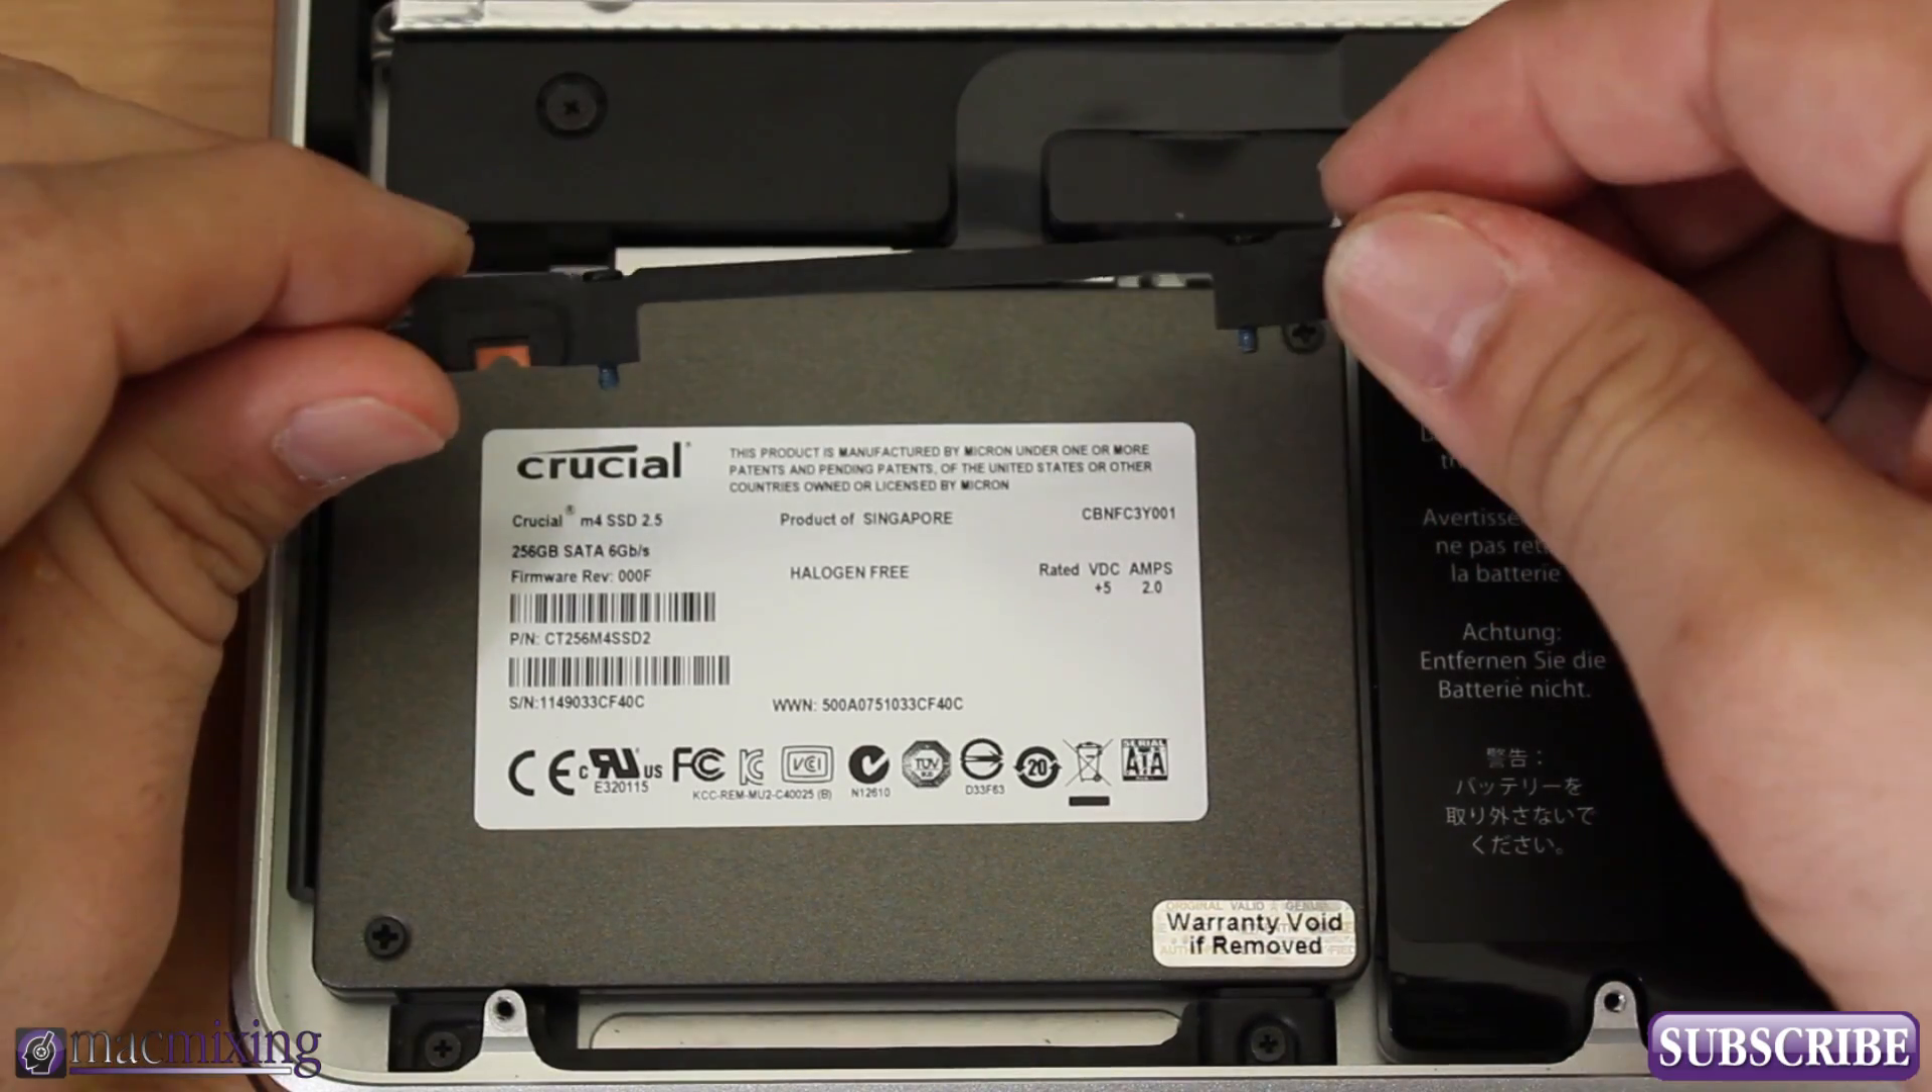So now we have the solid state drive in there.